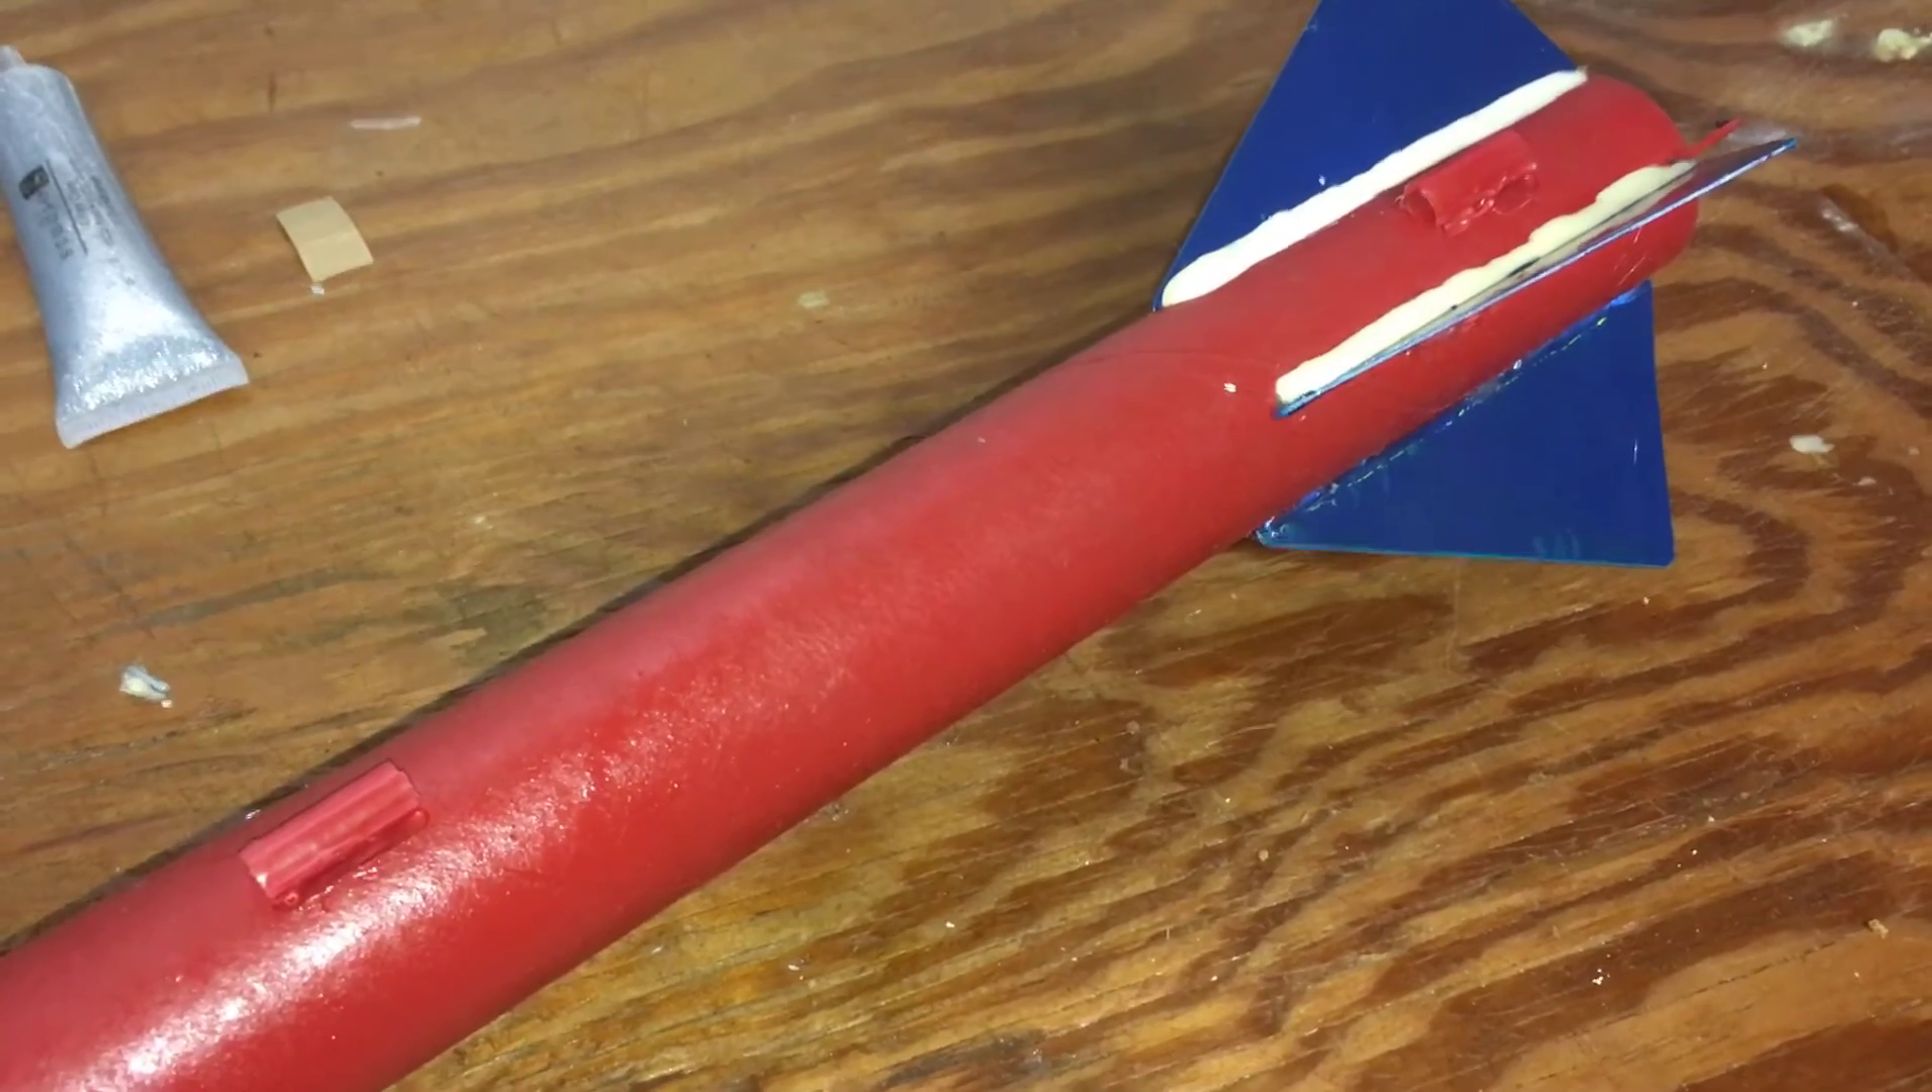As you can see I got my launch uh guide rails on.